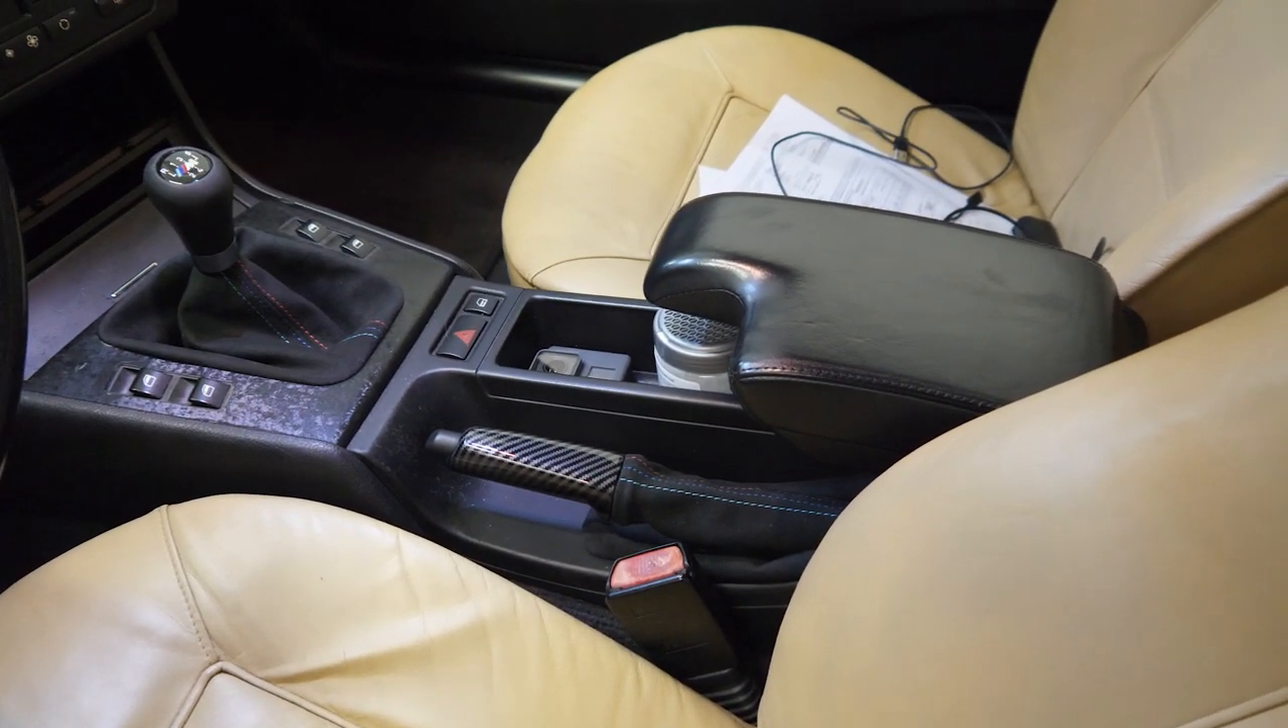Ho montato La cuffia in alcantara Sia del pomello del cambio Che della leva del freno a mano.